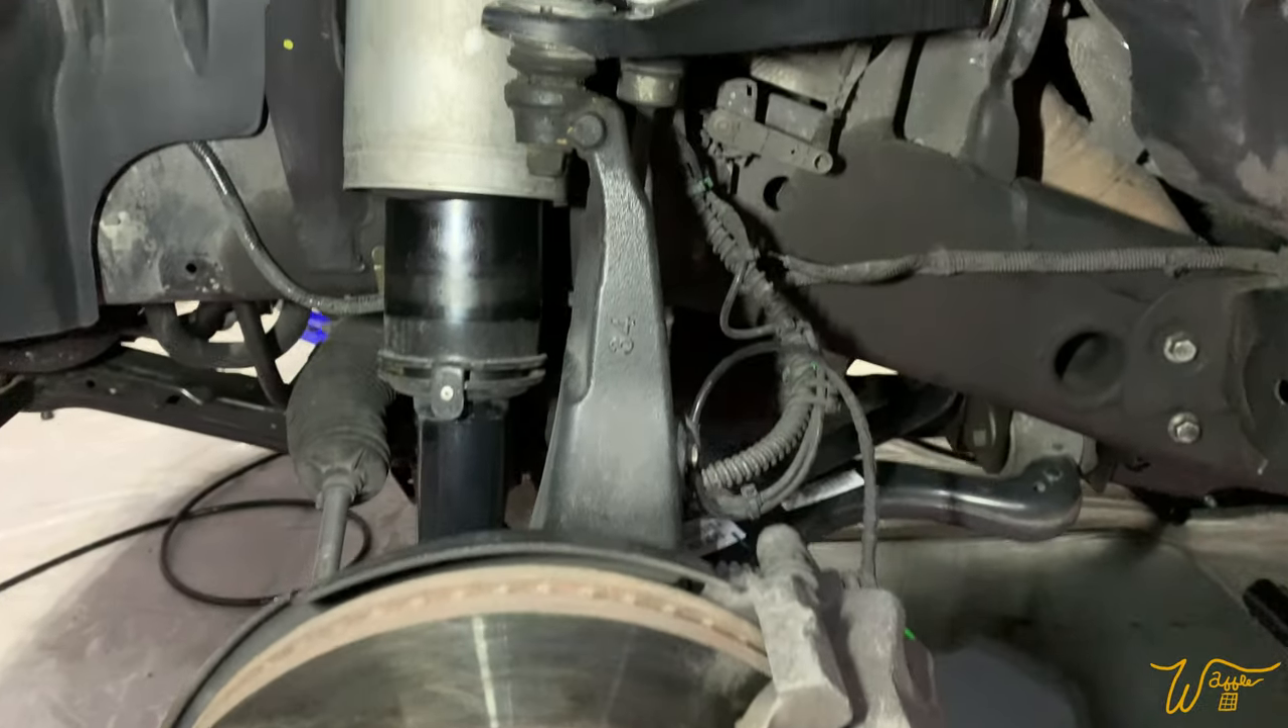All right, with the wheel off, we can get our bearings.